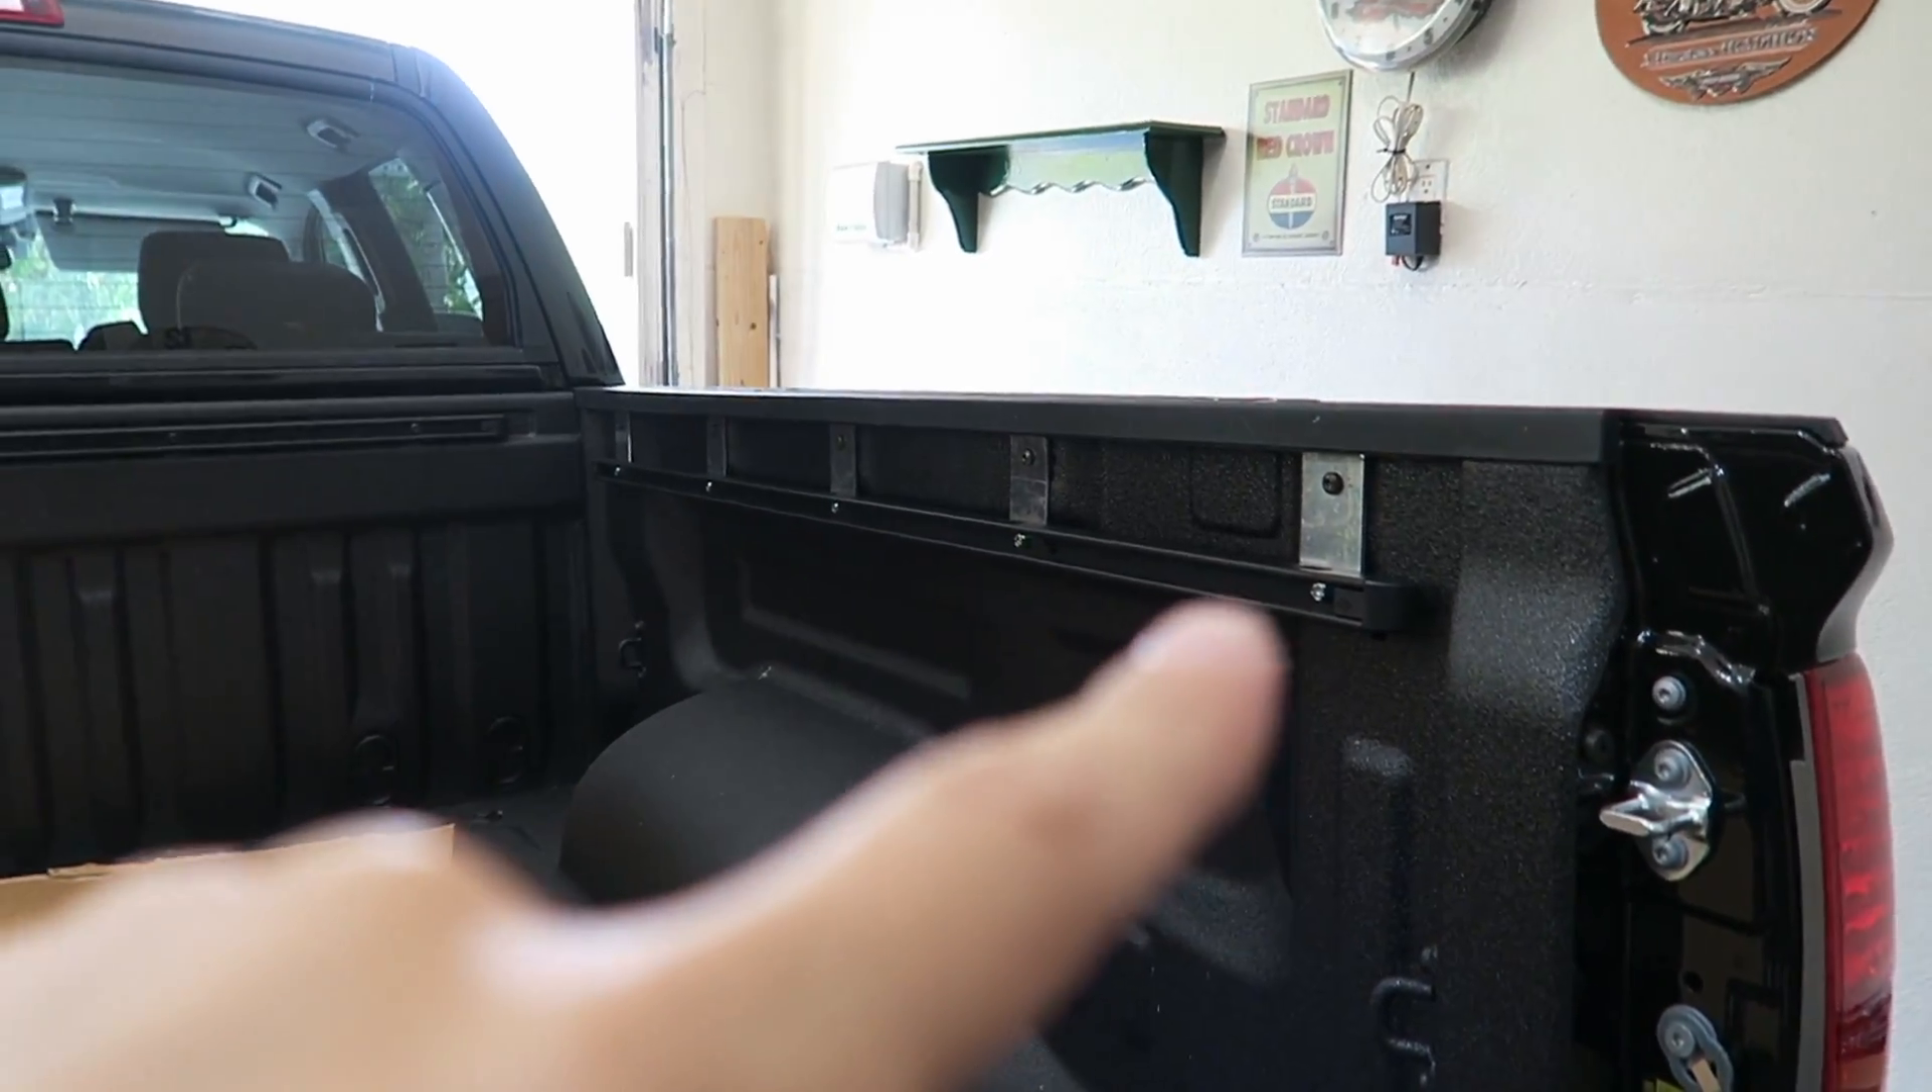All right, I've got all the rails put back on with the brackets that came with the kit.